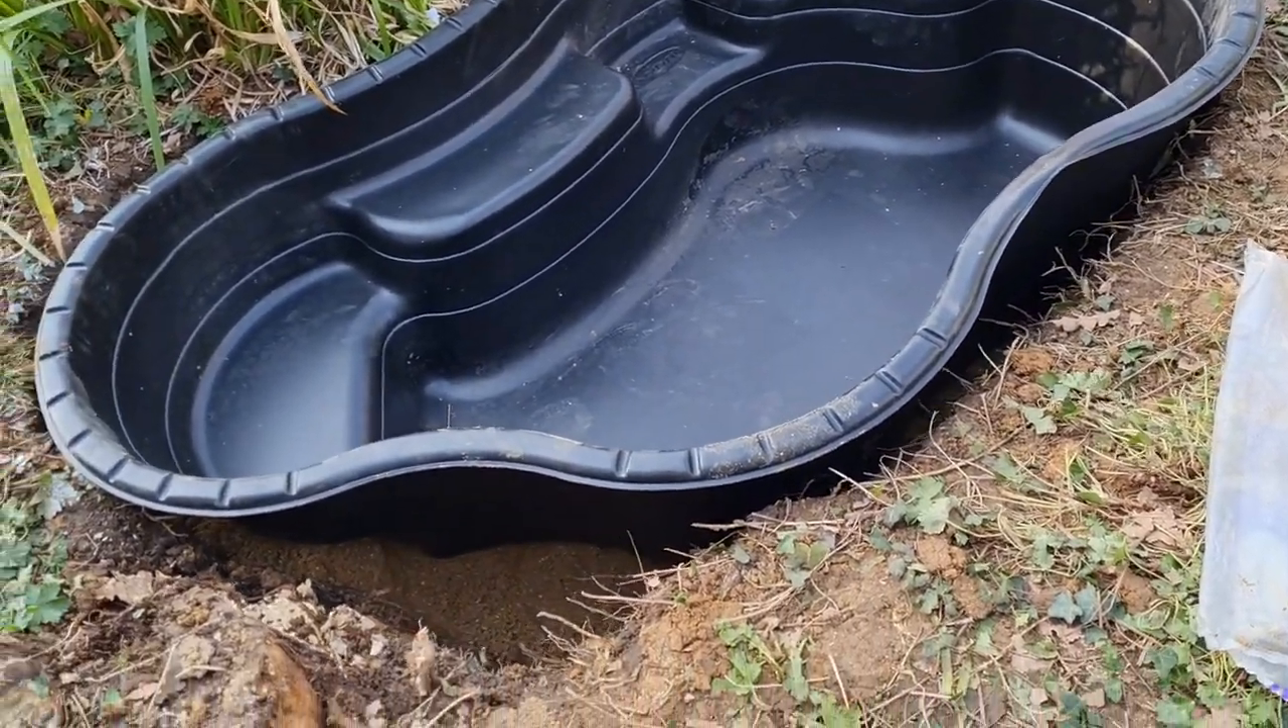We've got these gaps at the side.